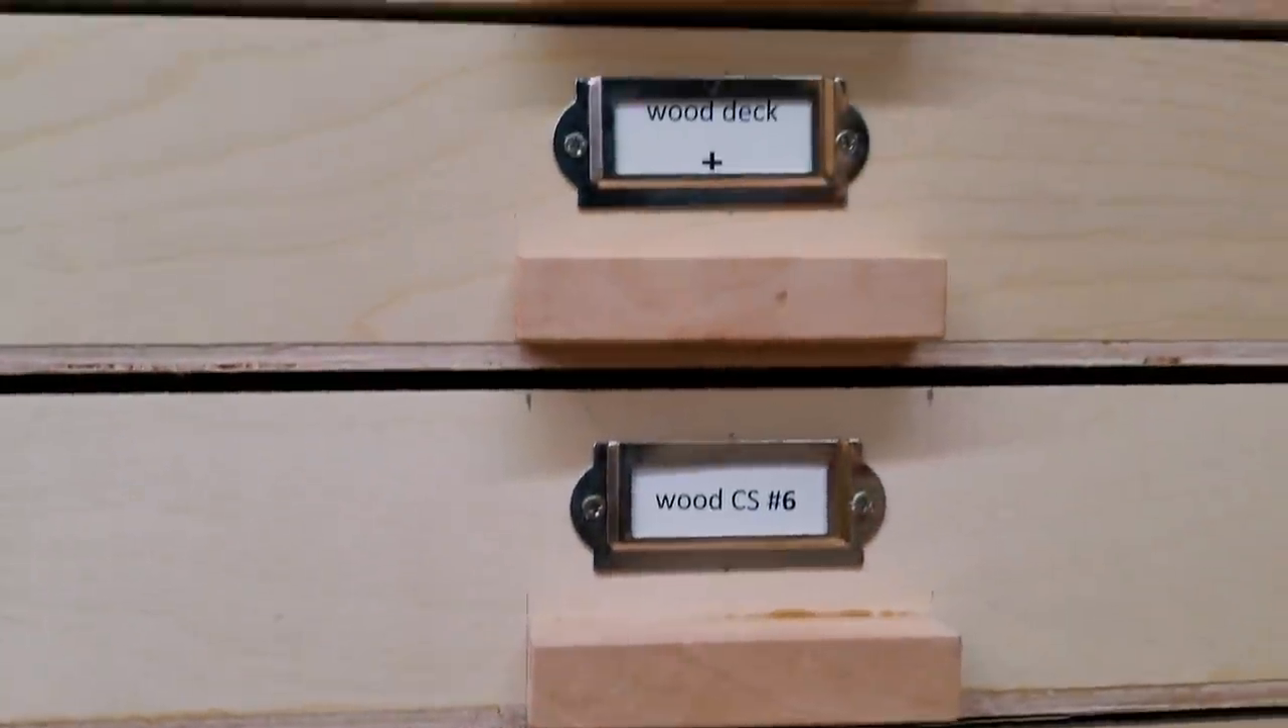And I've started putting a few labels in.